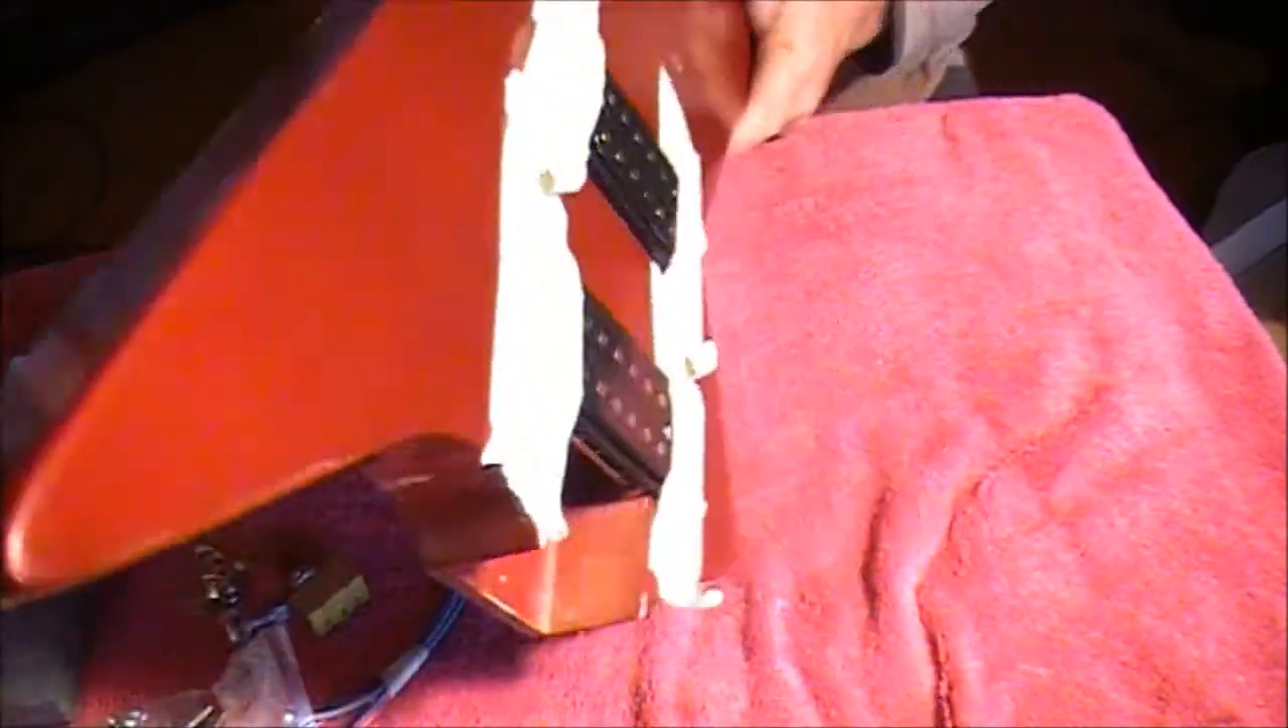Okay, so you can see that I've got both pickups taped into position.